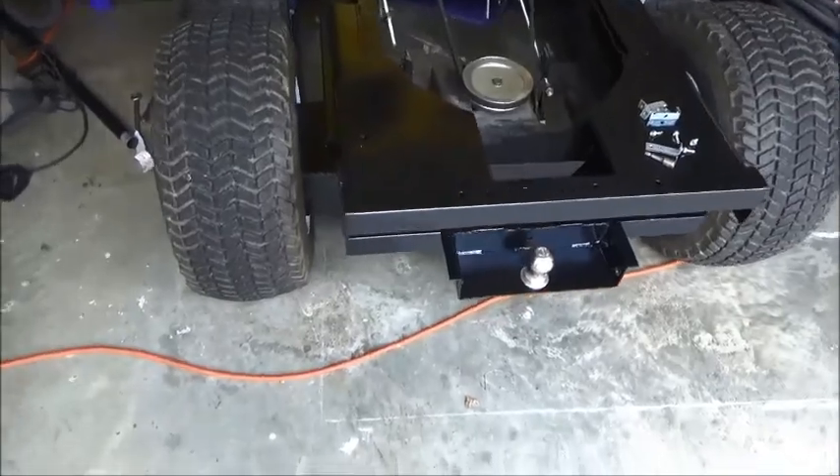This is how the back end turned out. Got the regular ball hitch on there.